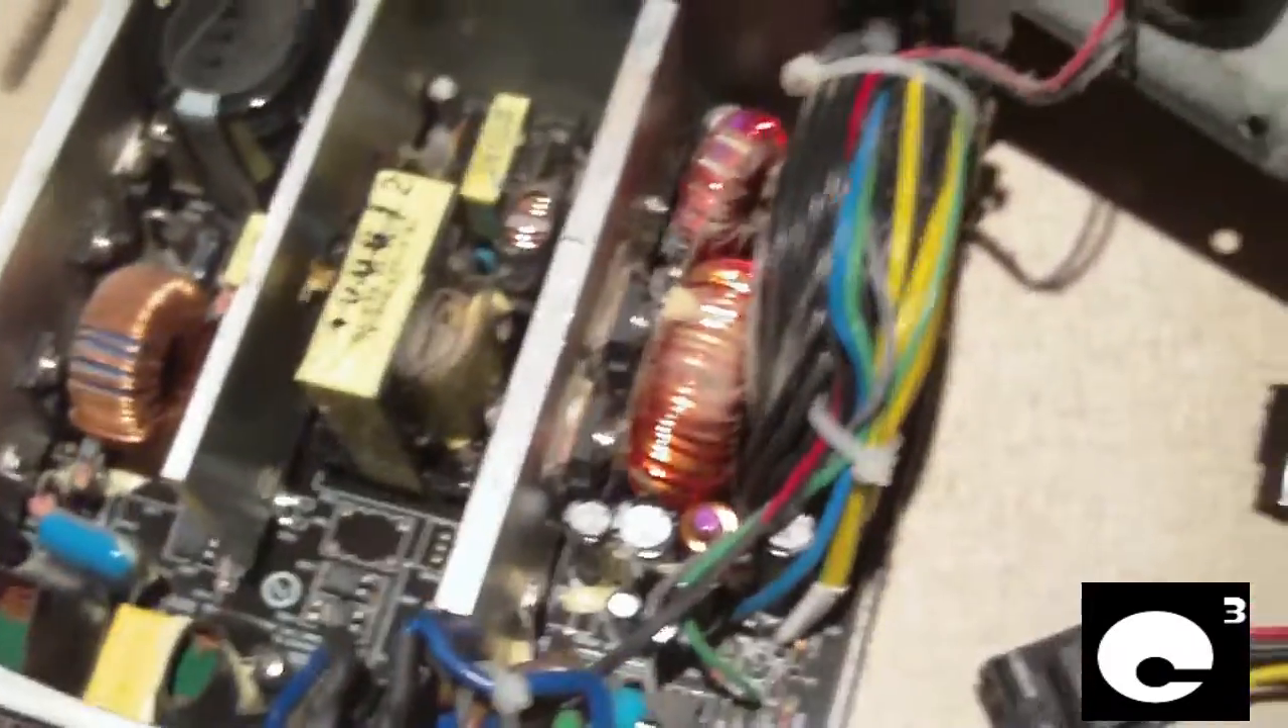Okay, I got the cover taken off, and here's how the inside of the unit looks.